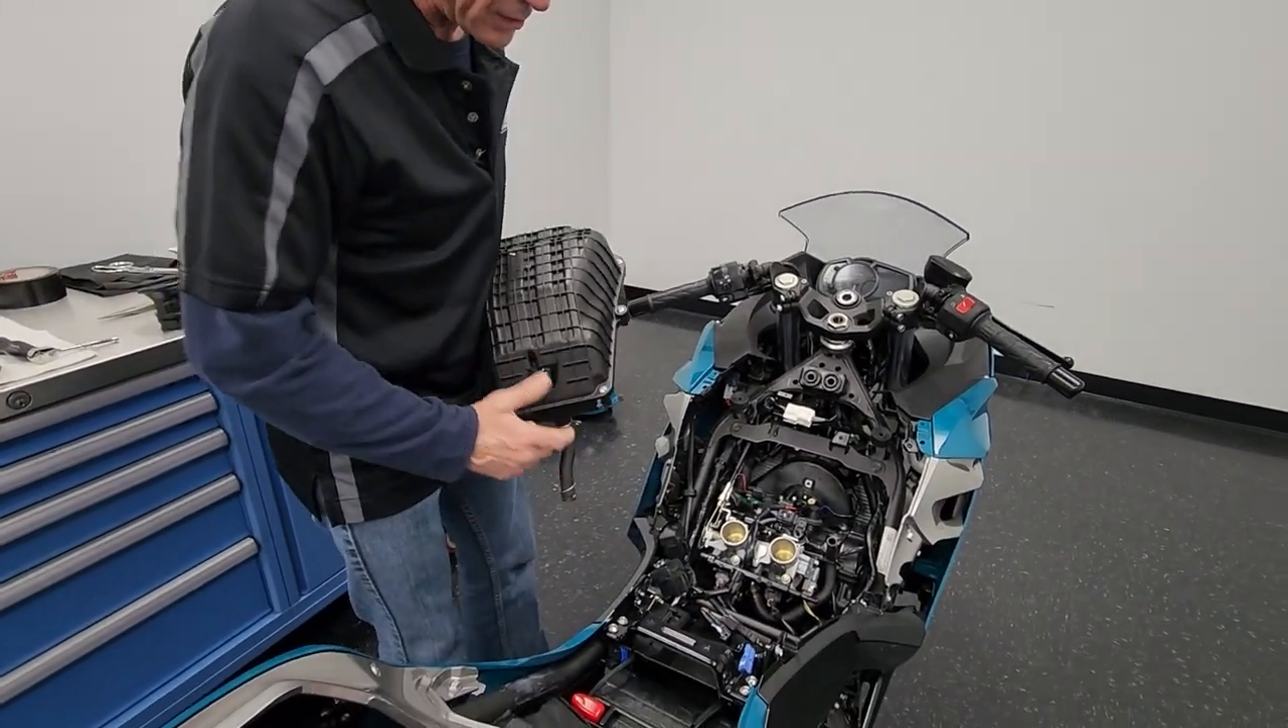So we've got the airbox off.